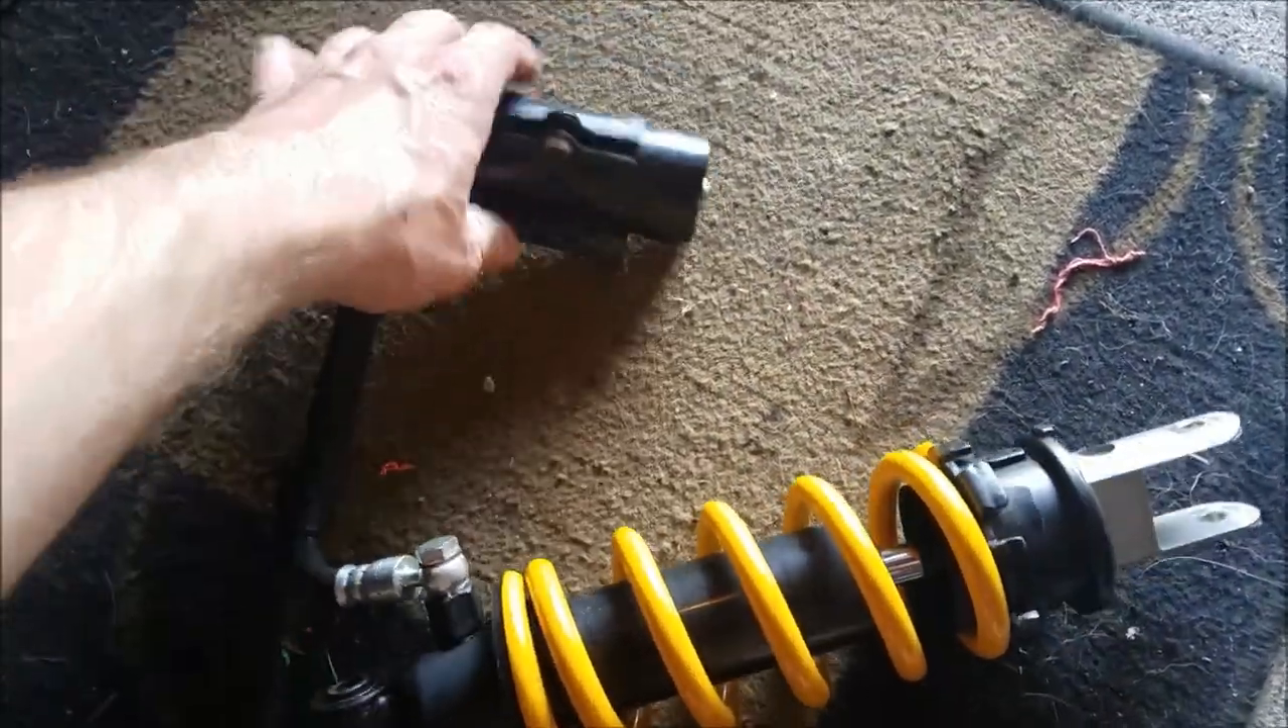Alright, the rear shock is out, and this is the attached reservoir that you kind of have to finagle out of there.